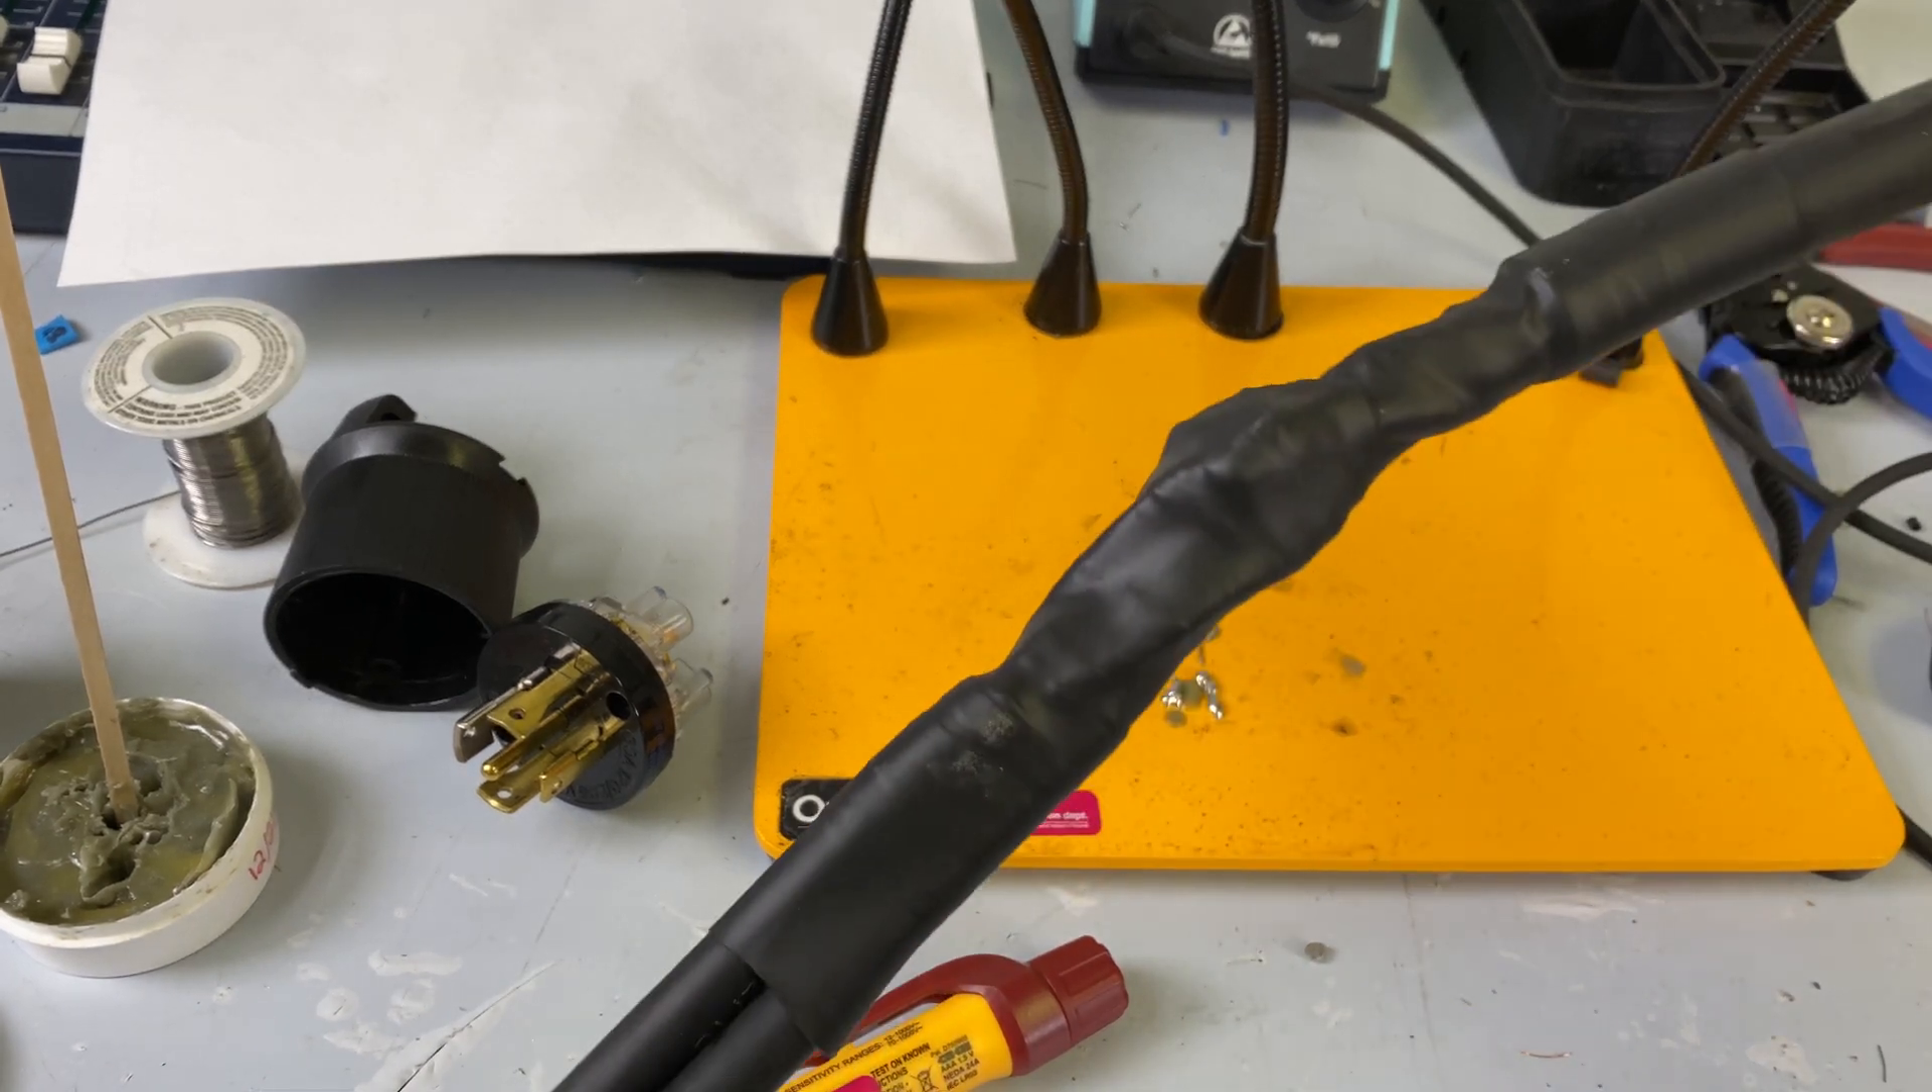Alright, so I just finished this cable up. So here is the final heat shrink of it all.